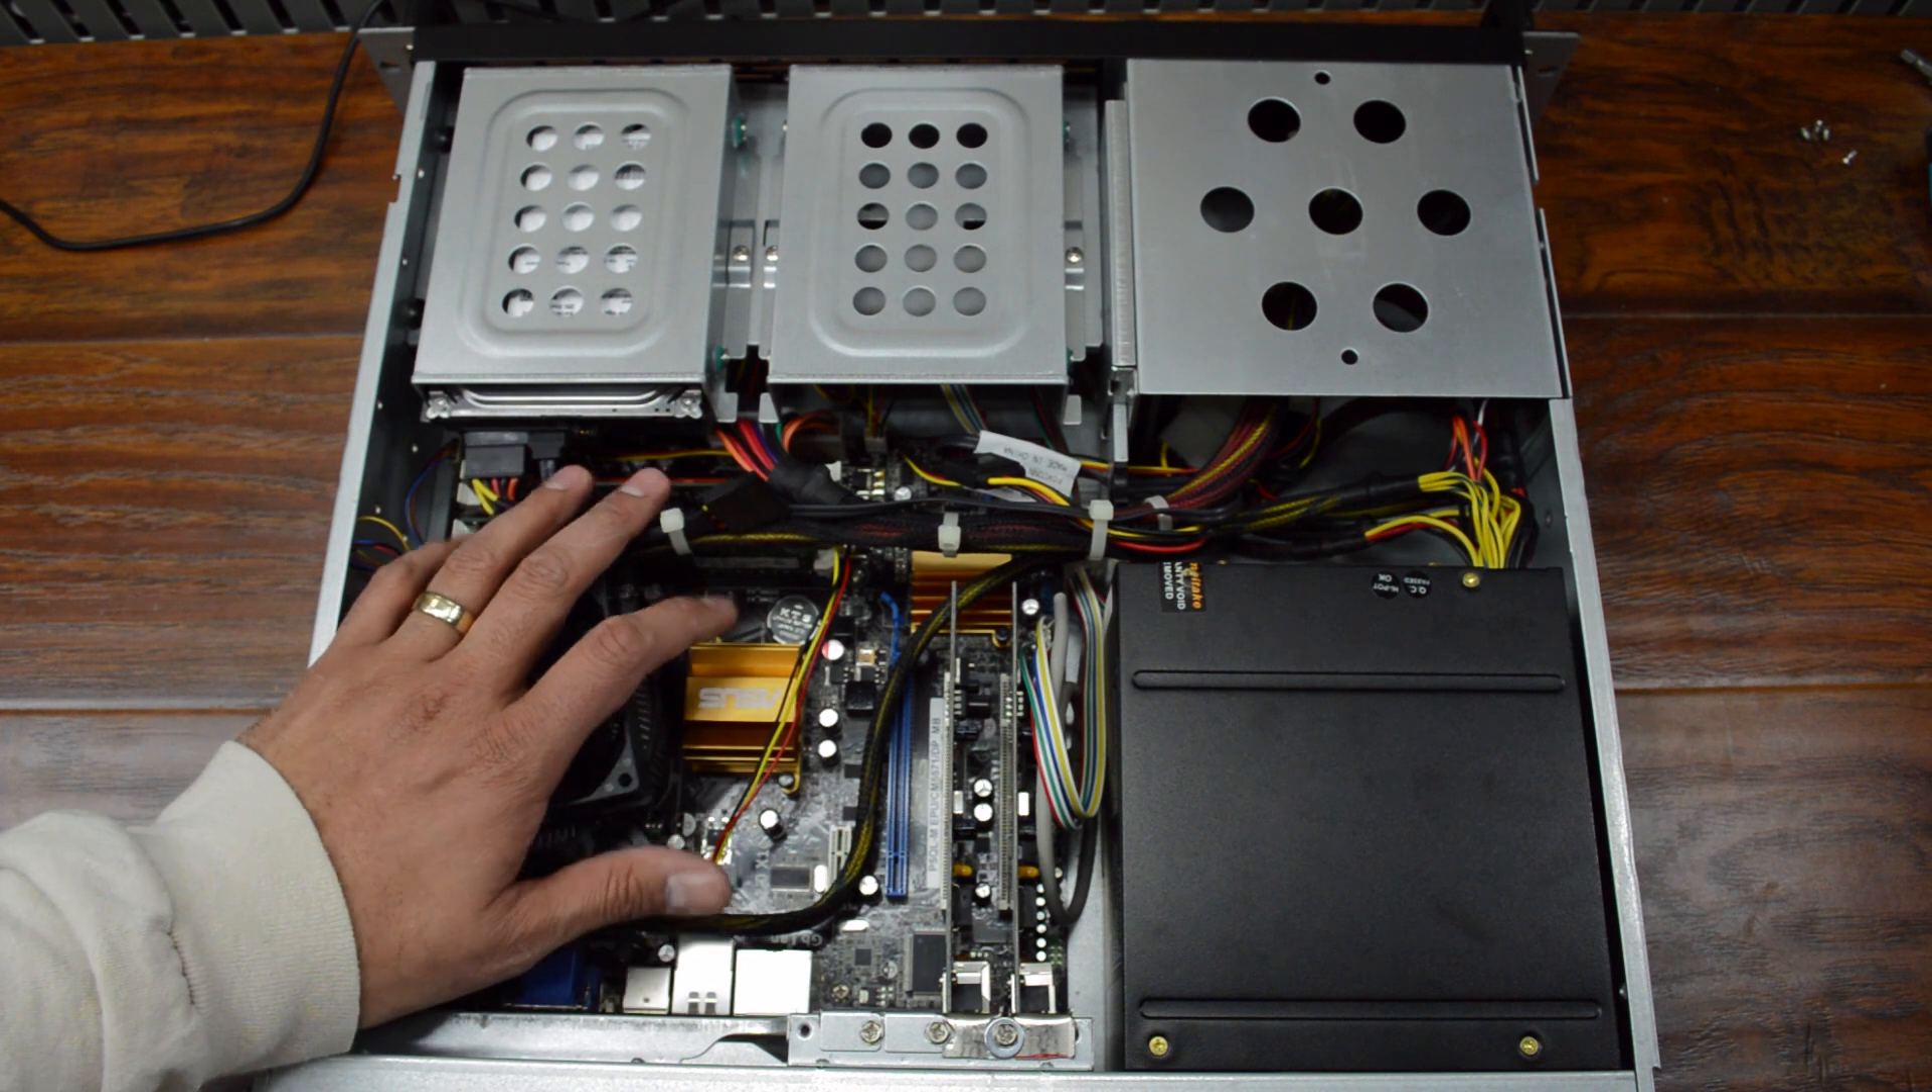The last couple things I need to do is put the cover back on, get it in the rack, and then I can get back to my office, log in, and wrap up the configuration.